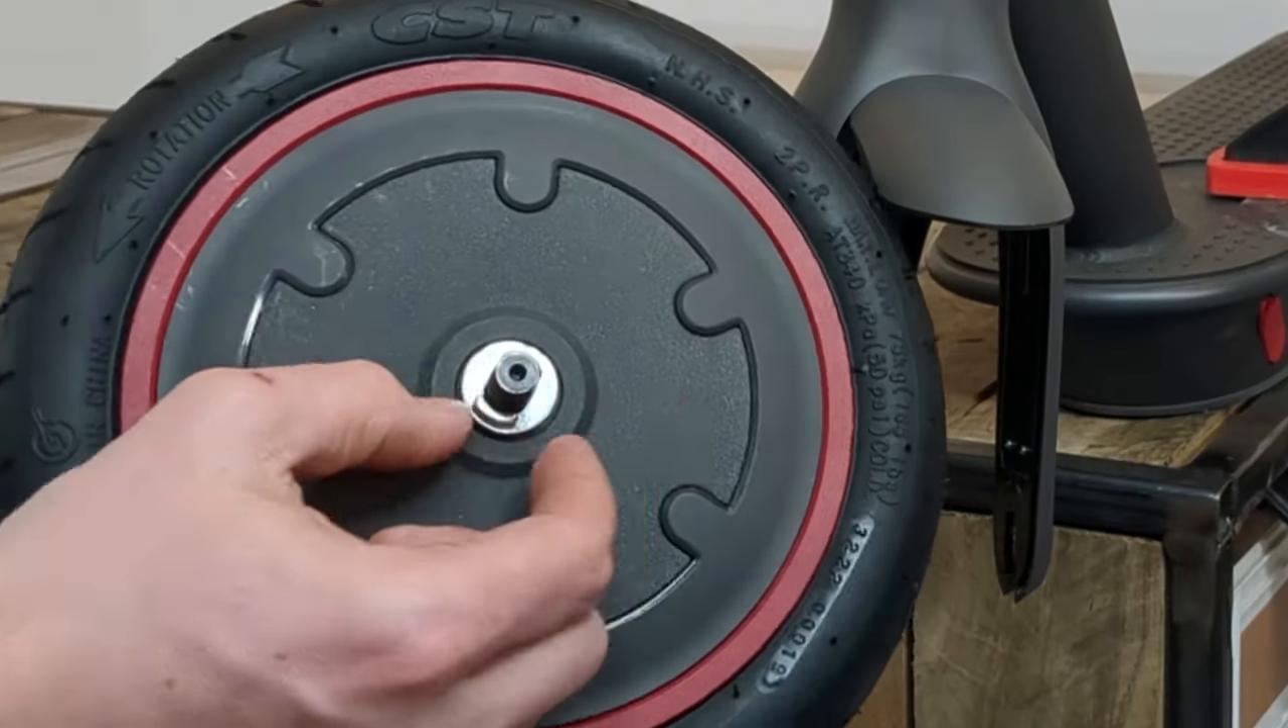Jetzt müssen wir nur noch das Vorderrad wieder an unserem Xiaomi Scooter befestigen.